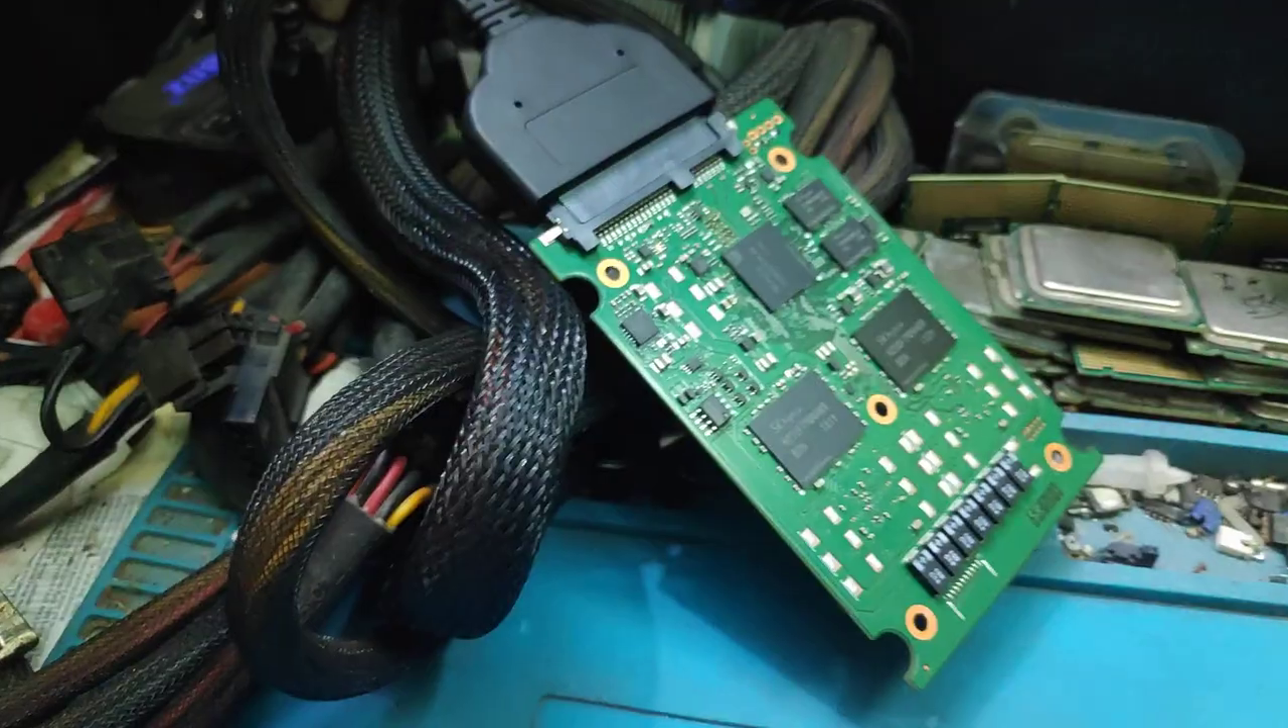यह है SSD और यह मैंने connect किया।